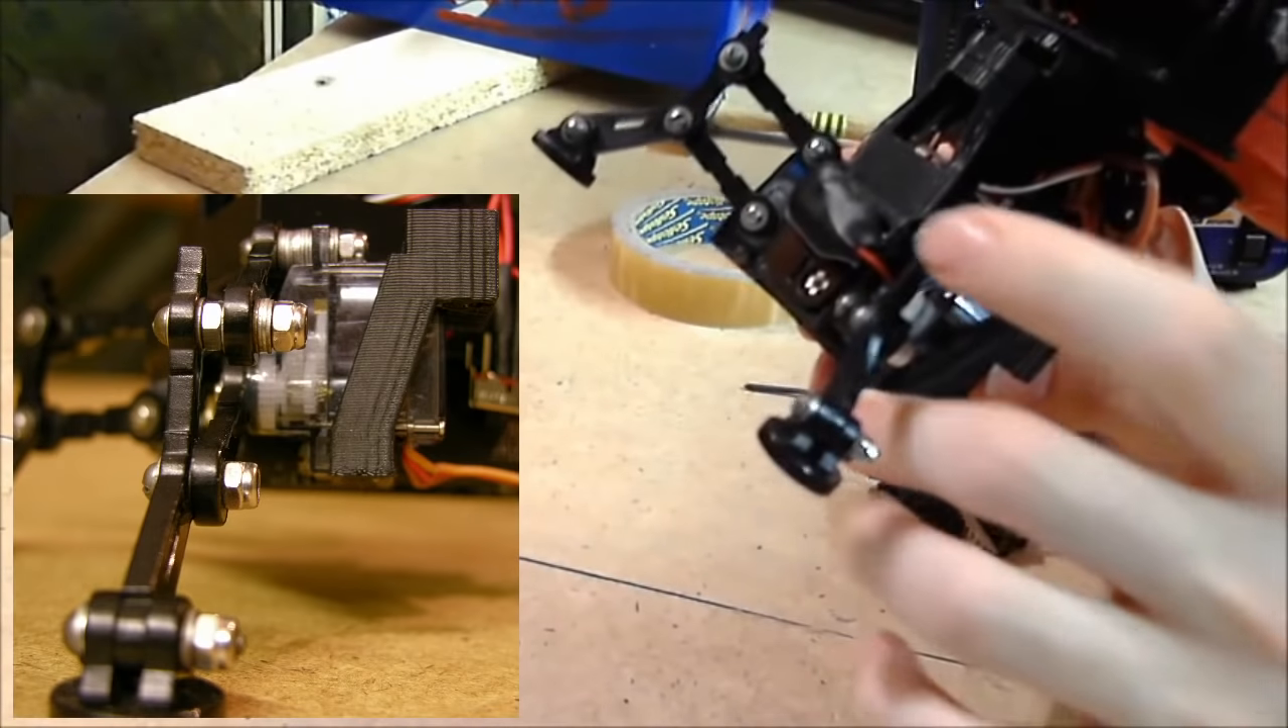Now, as you can see here, I've had to use a couple of nuts and bolts to keep all the legs together.